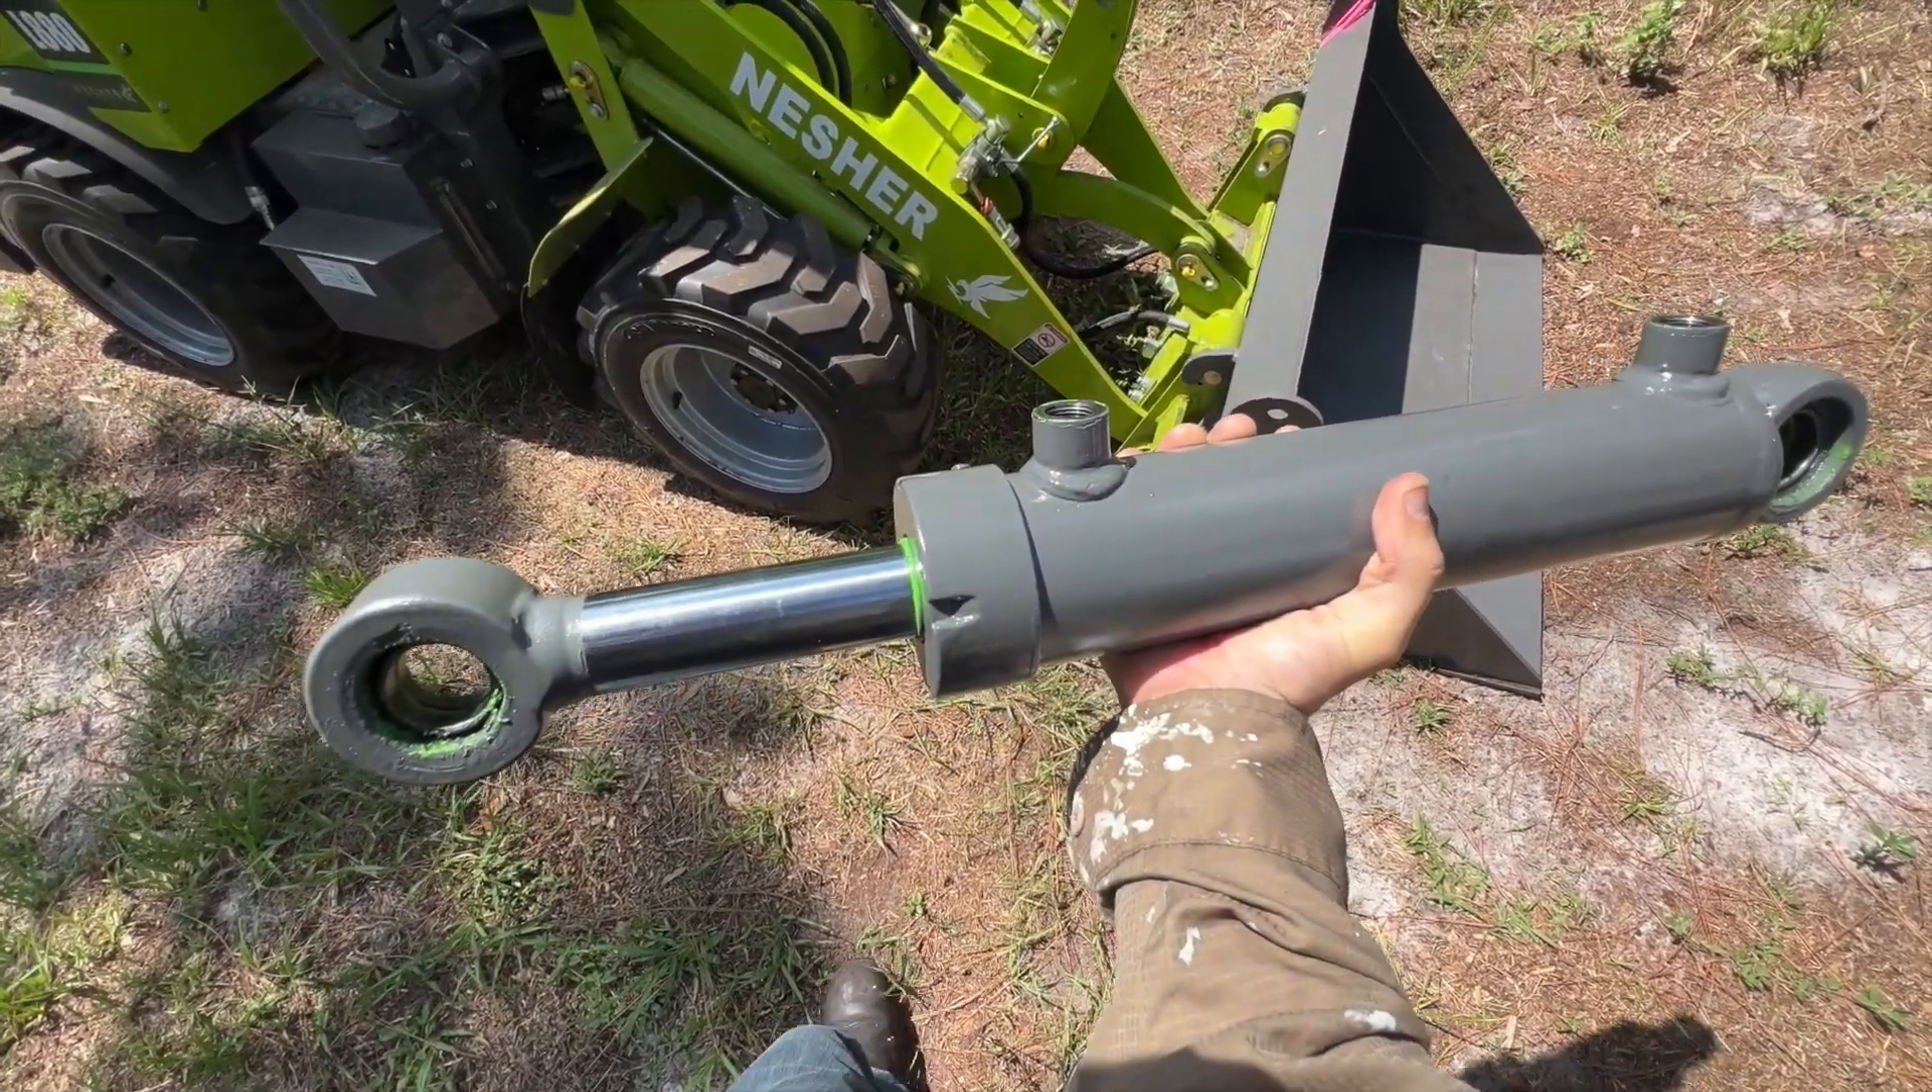With both of the pins removed, the hydraulic cylinder is now free of the machine and can be removed to be repaired or replaced.